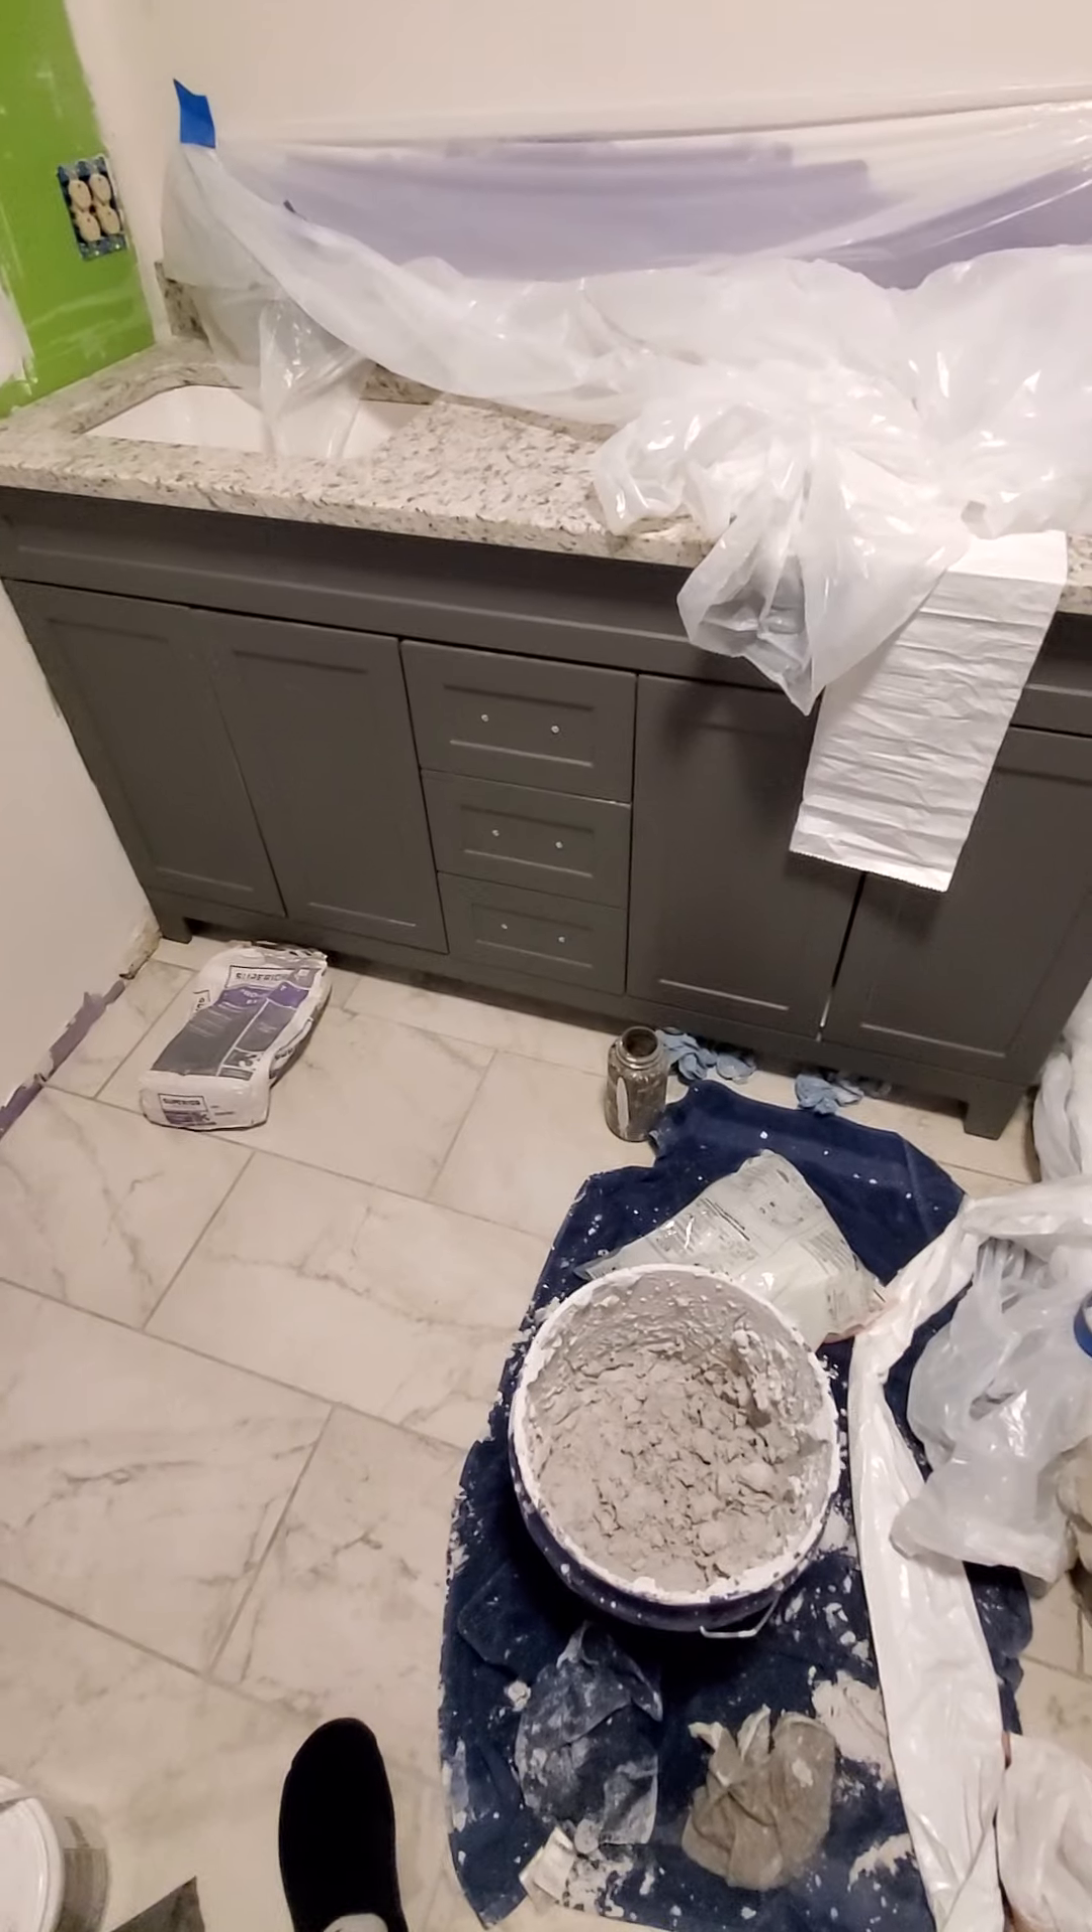And, um, I haven't put the vanity hardware on yet.